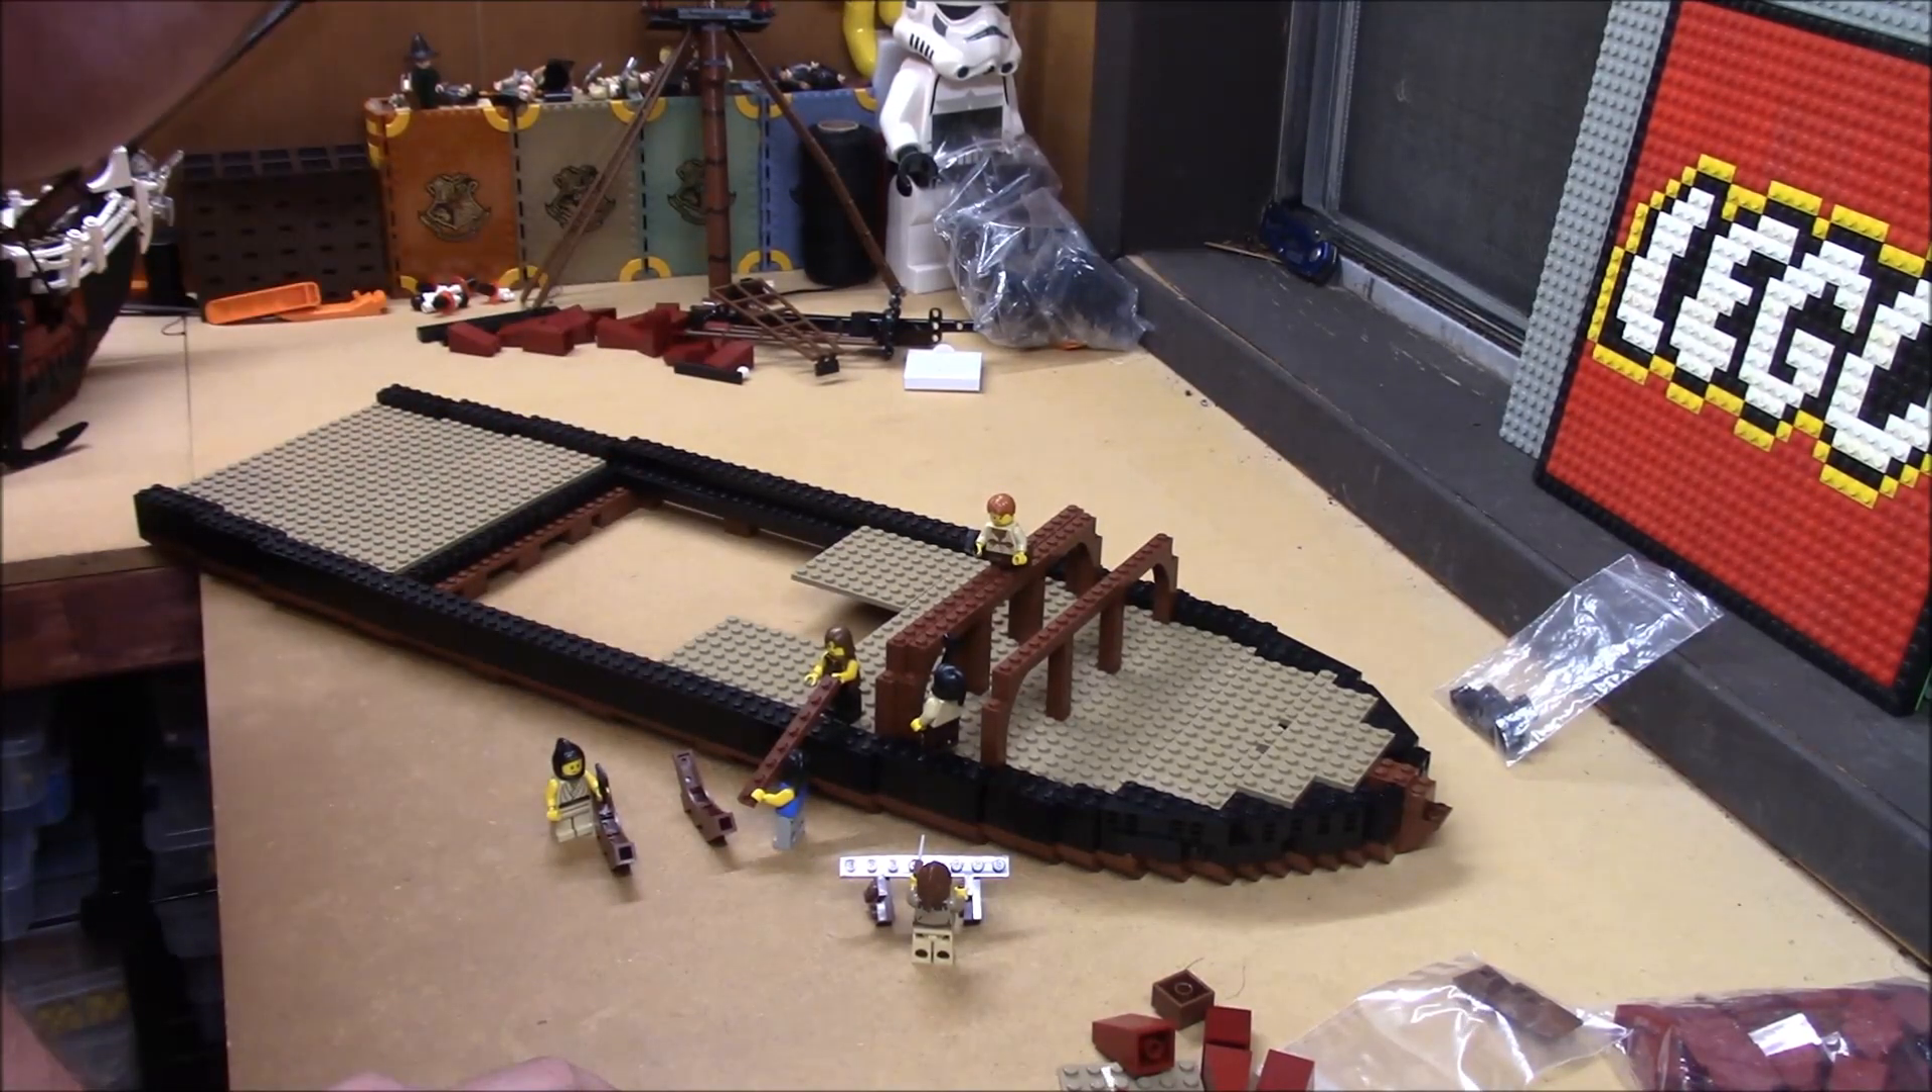I'm short some planking of the deck in here as well as some of the support beams.